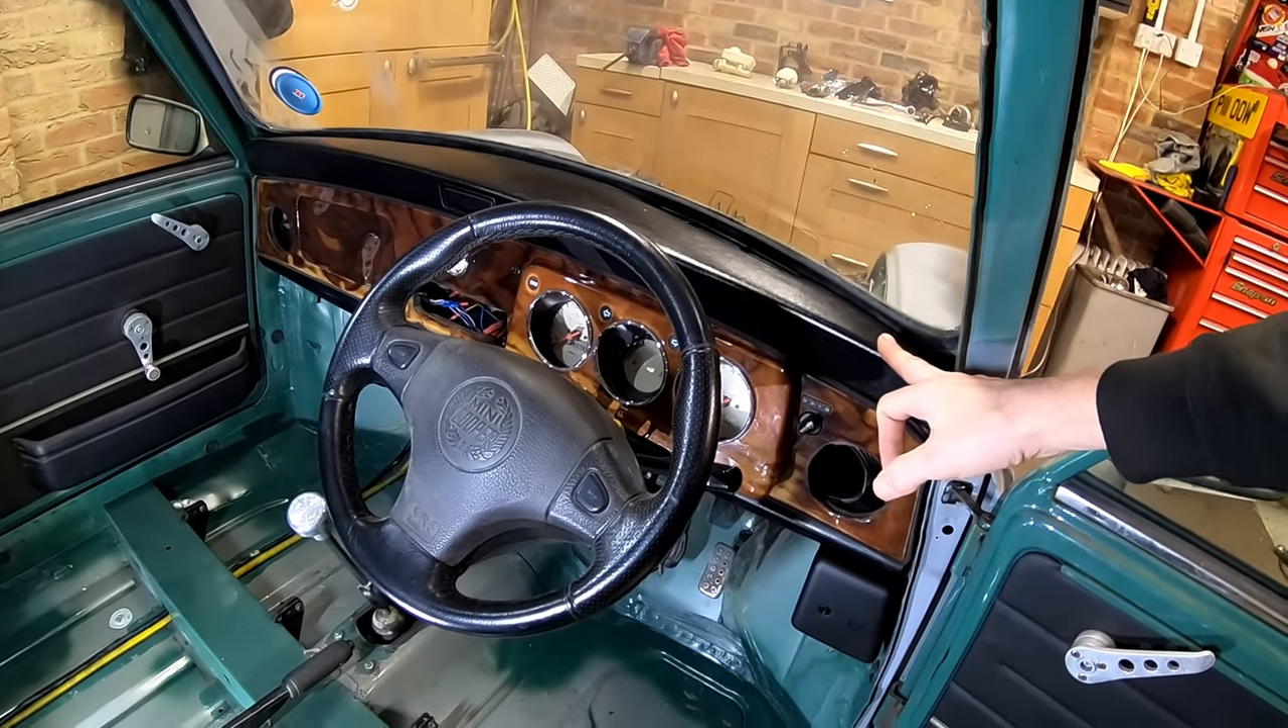So the top dash rails back in.